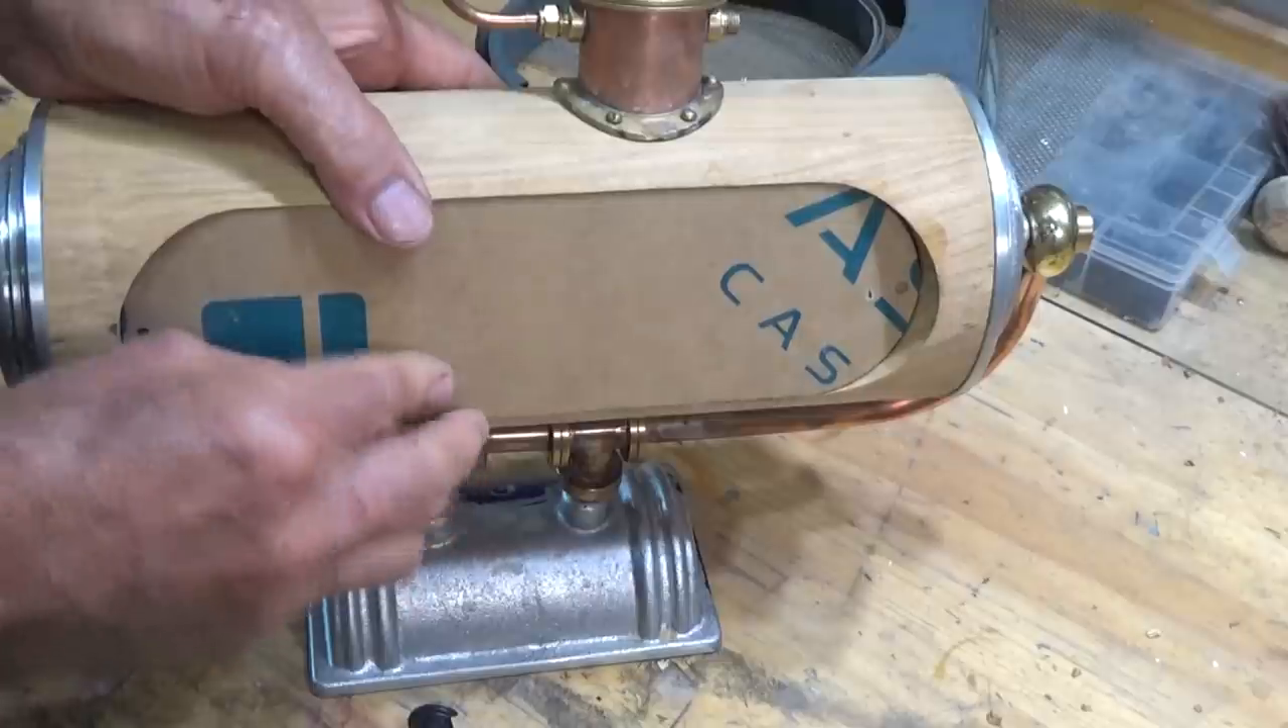So here's that screen and i've still got the protective paper on that.